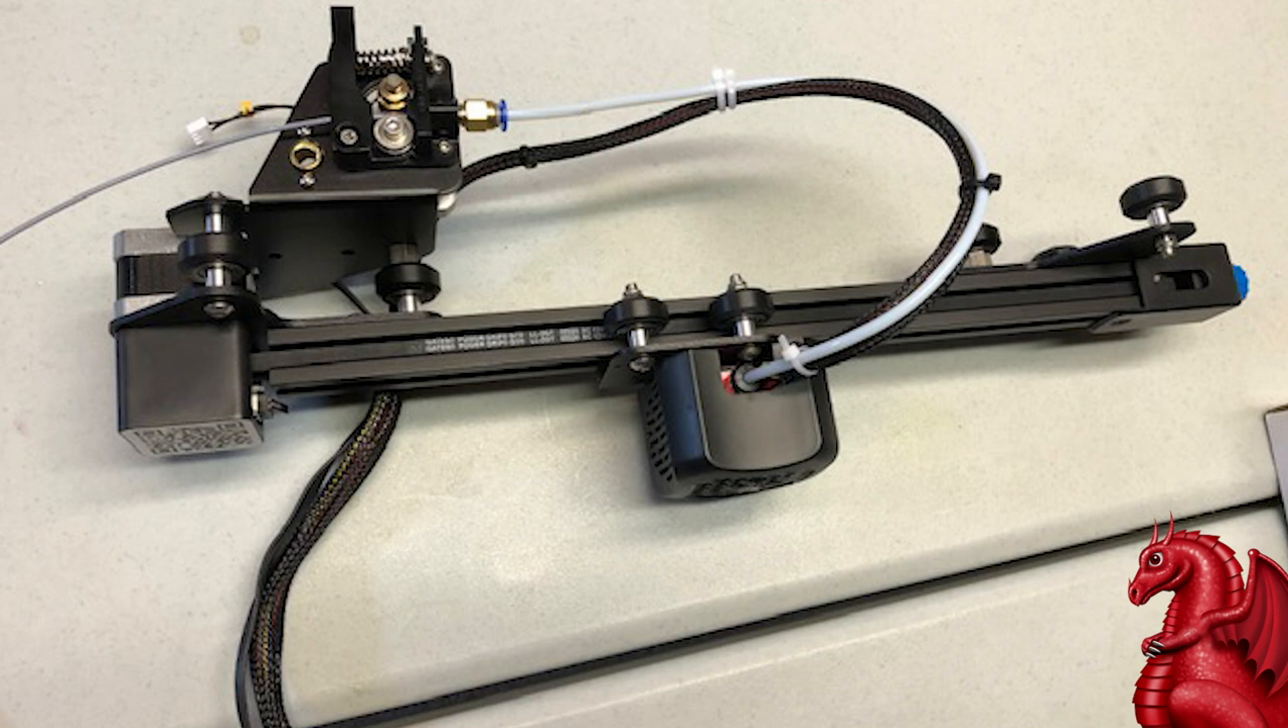Now this is what your finished x carriage assembly should look like.